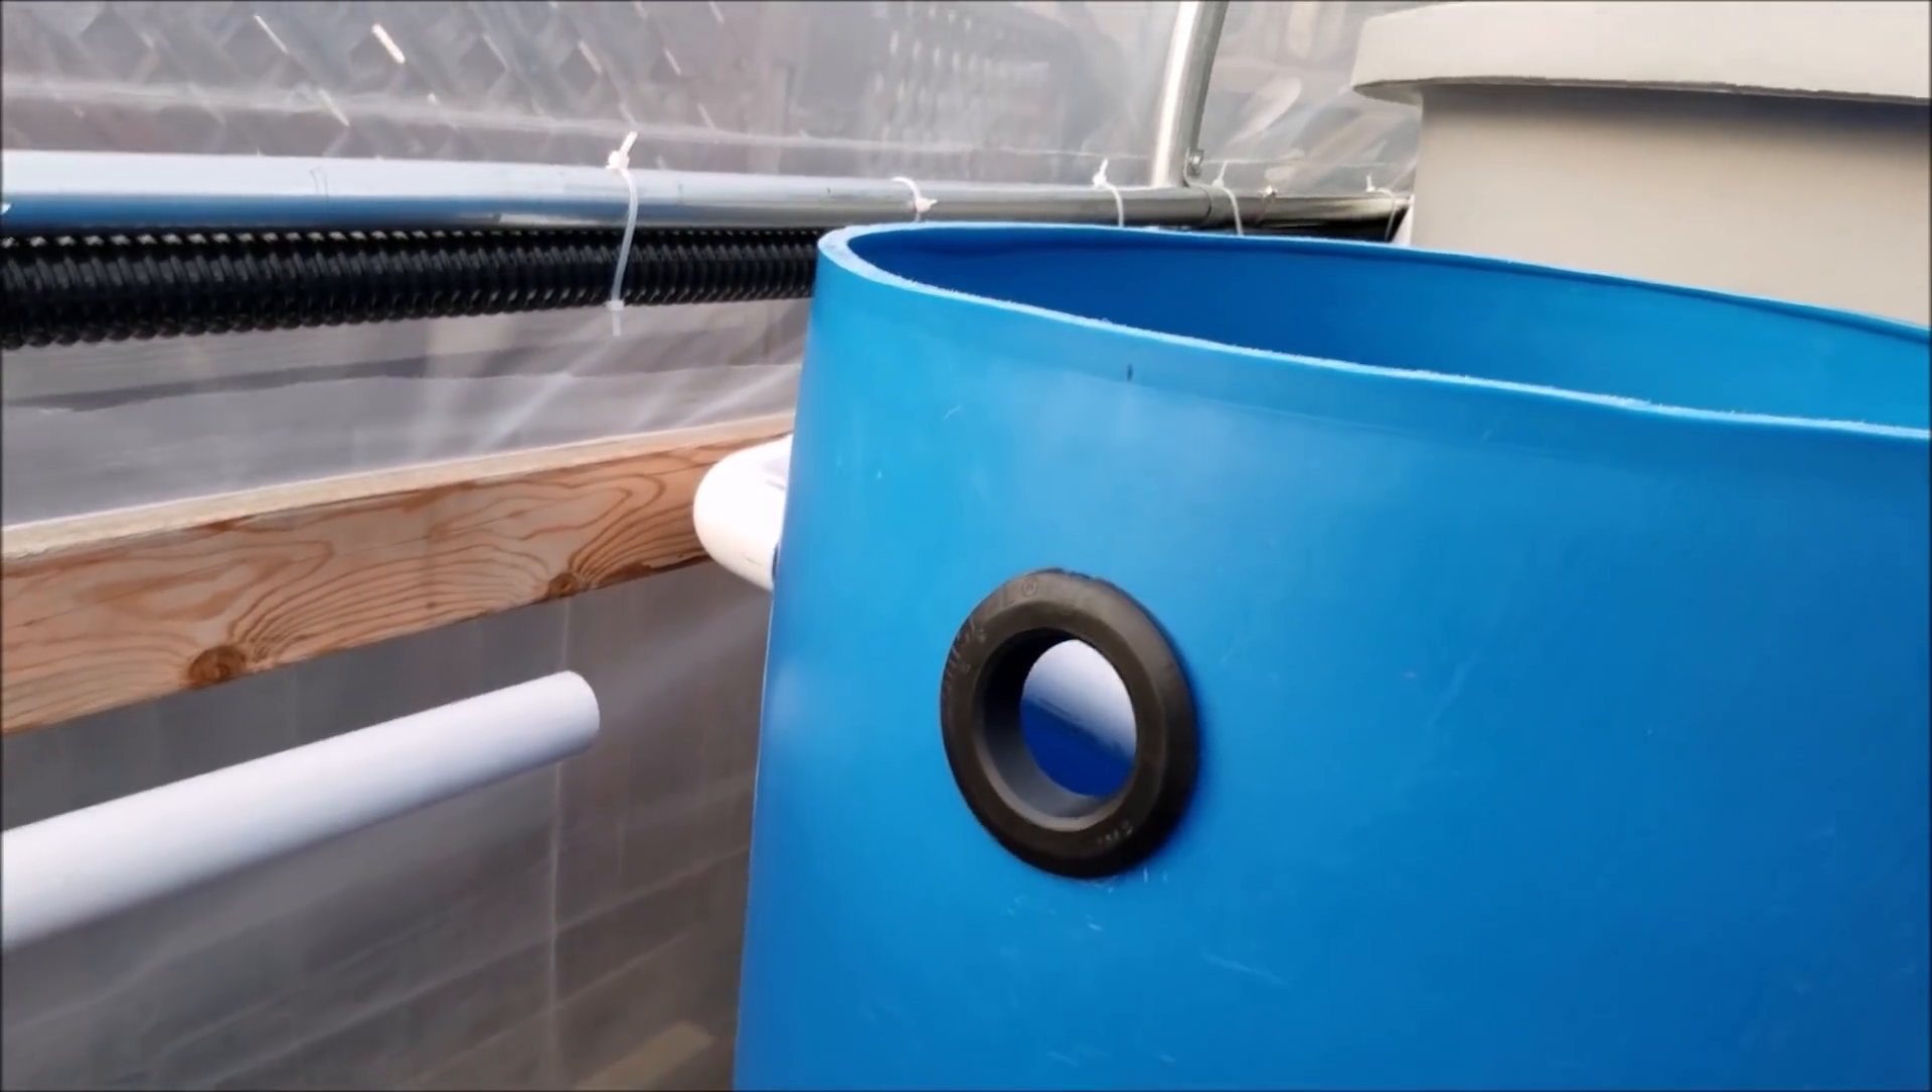You can see here I finished setting up my swirl filter I still need to connect it to my other filter I'll be setting up from here but here's how the inside looks.